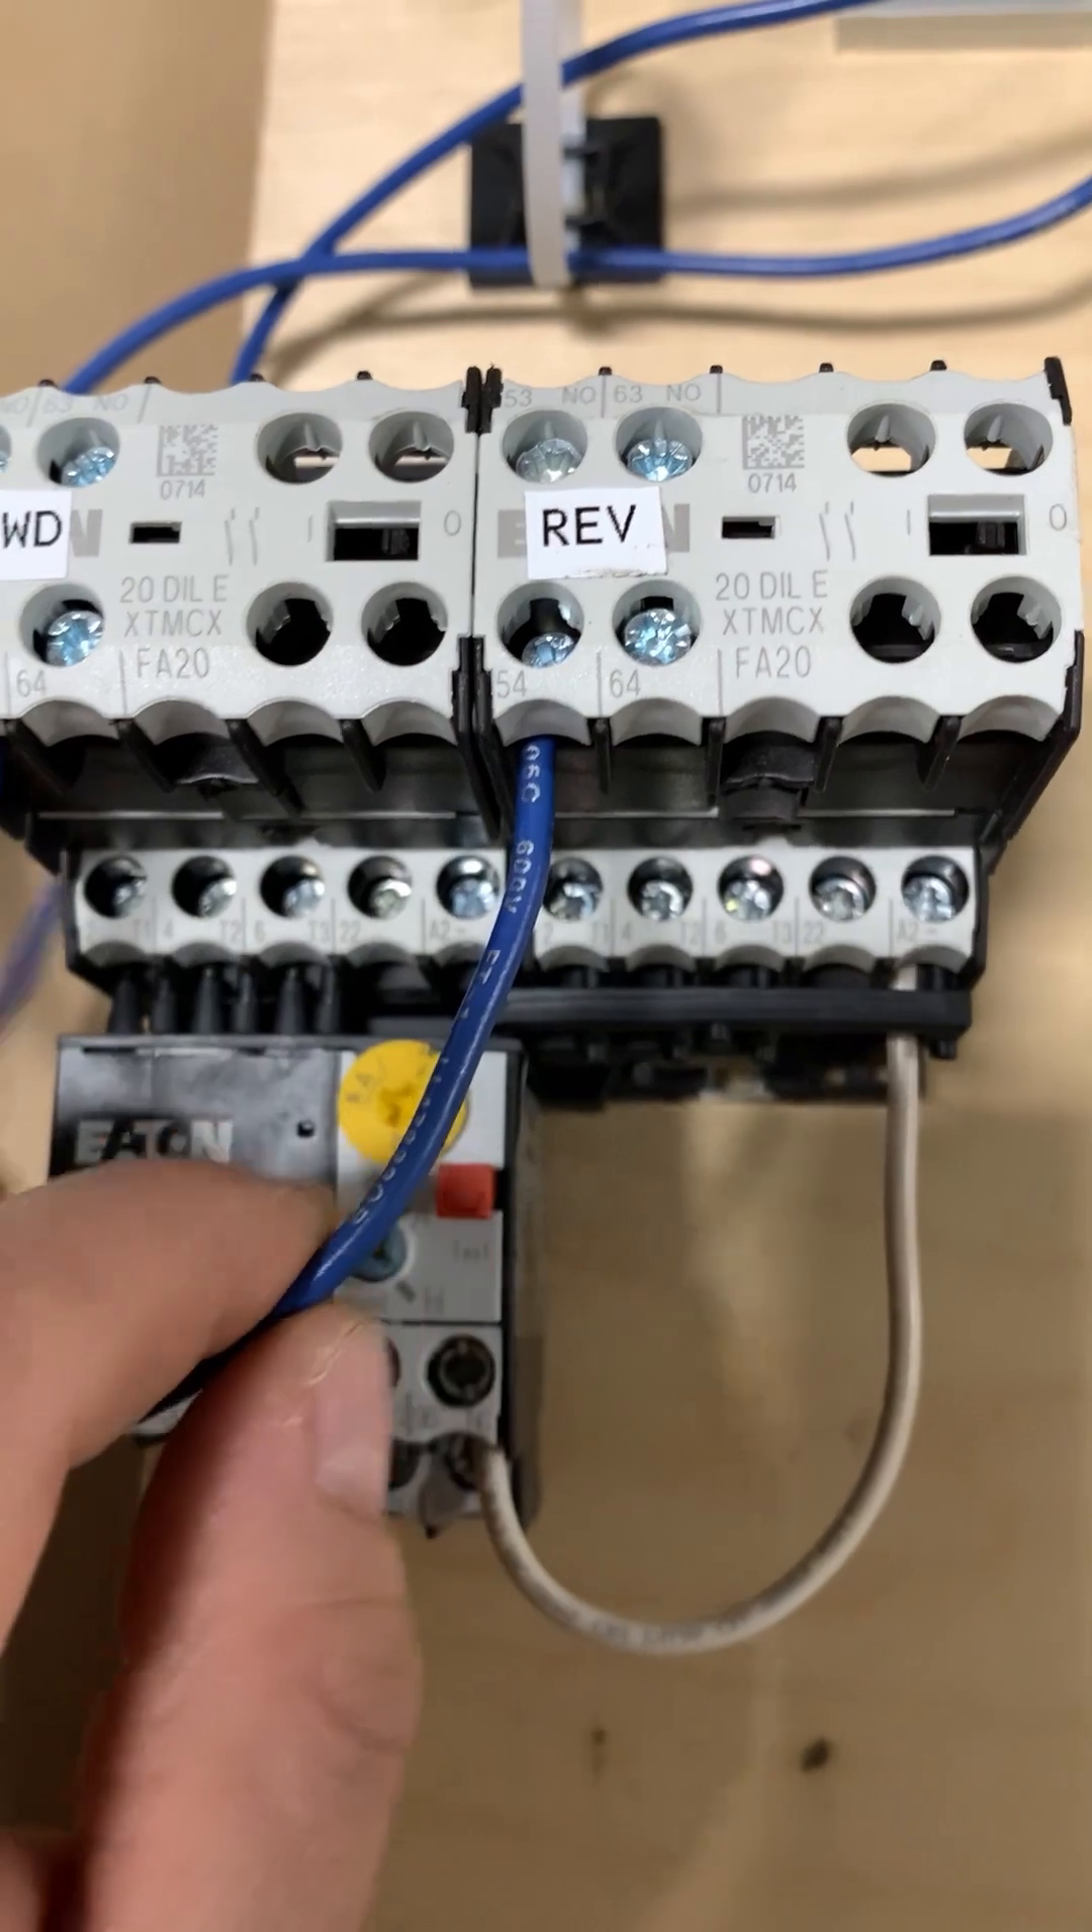And then here's our reverse contact. And you can see terminal 54 has got a wire terminated to it.